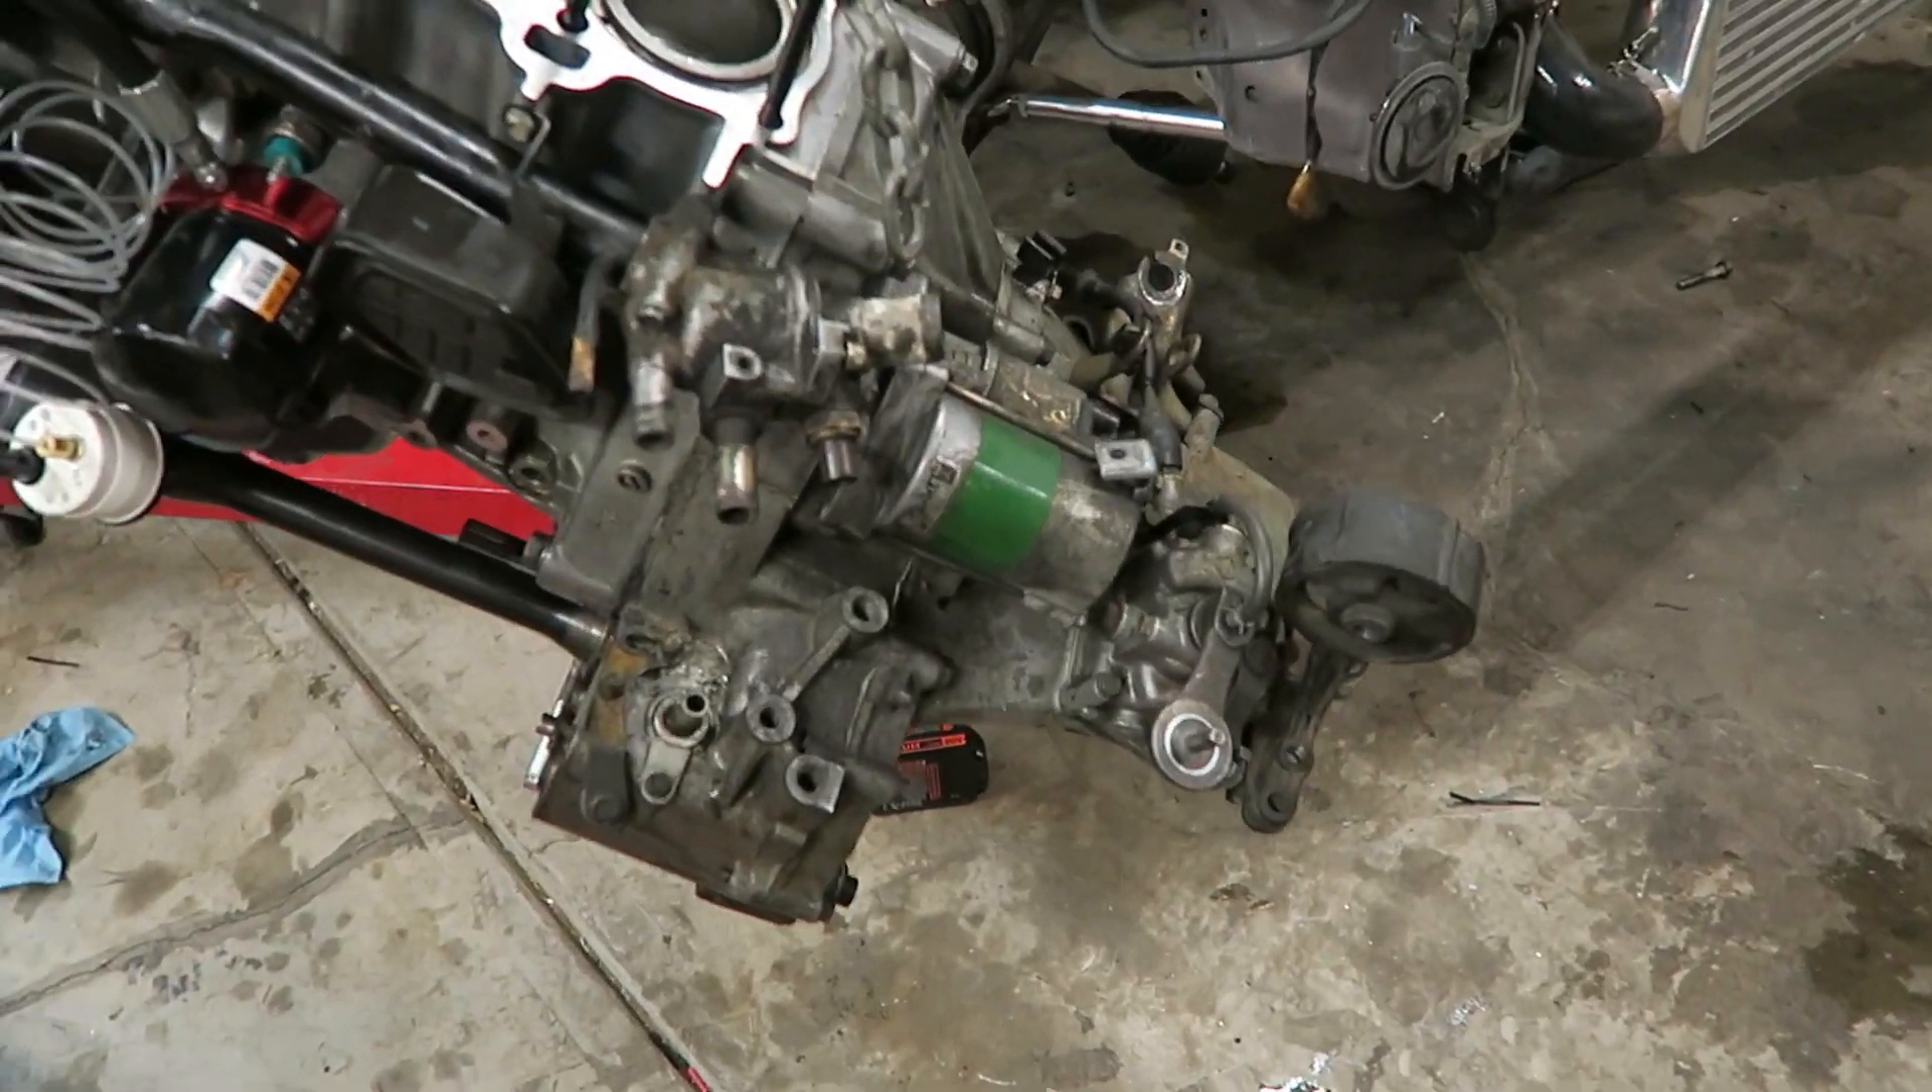All right got the tranny bolted on the oil filter and the sandwich plate with an oil gauge this time.